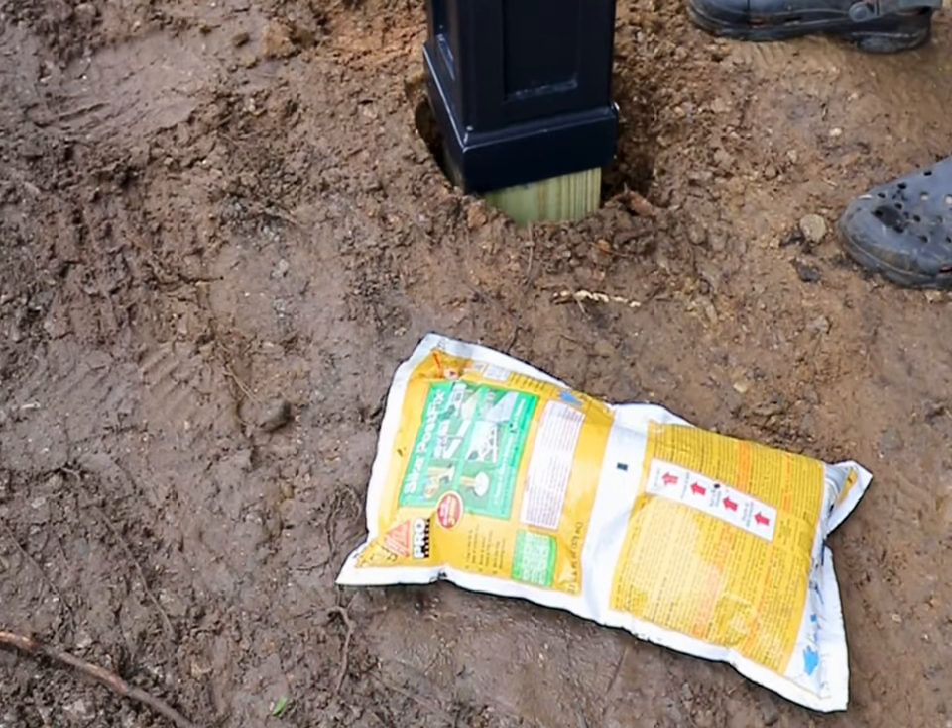We removed the old mailbox post and simply placed our new one in the old hole.